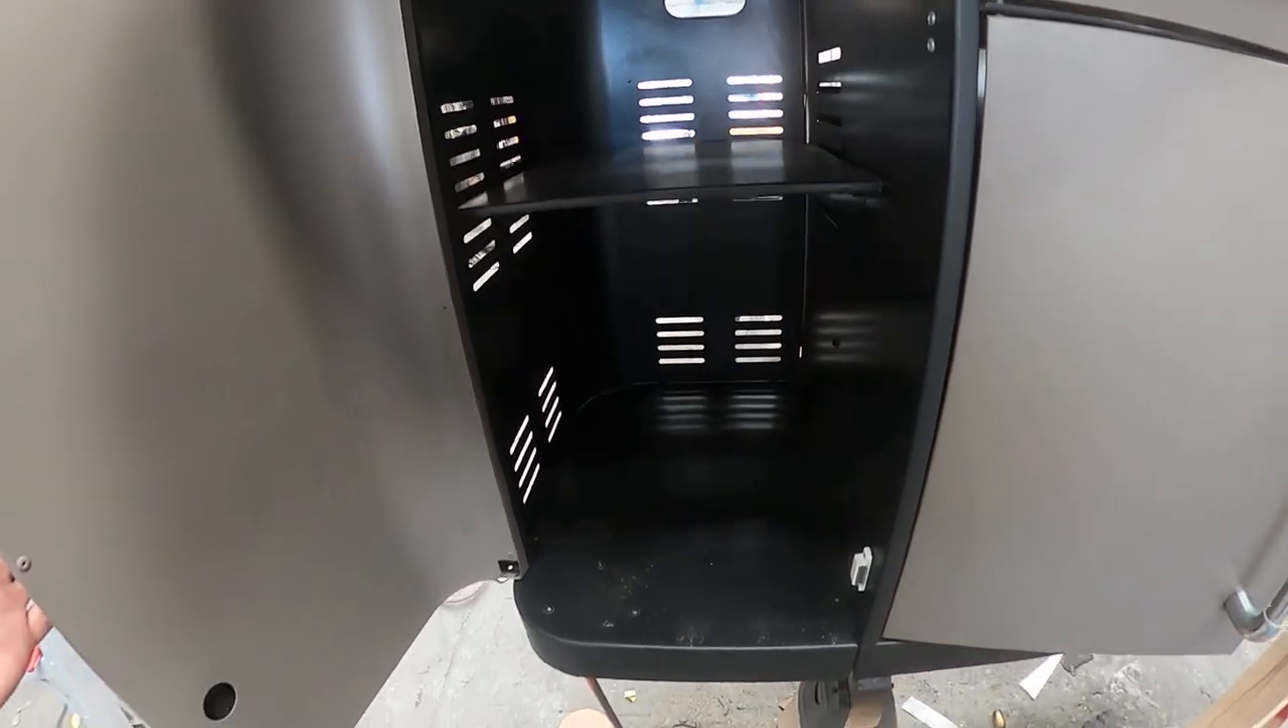All the doors mounted. Got the shelves in it.